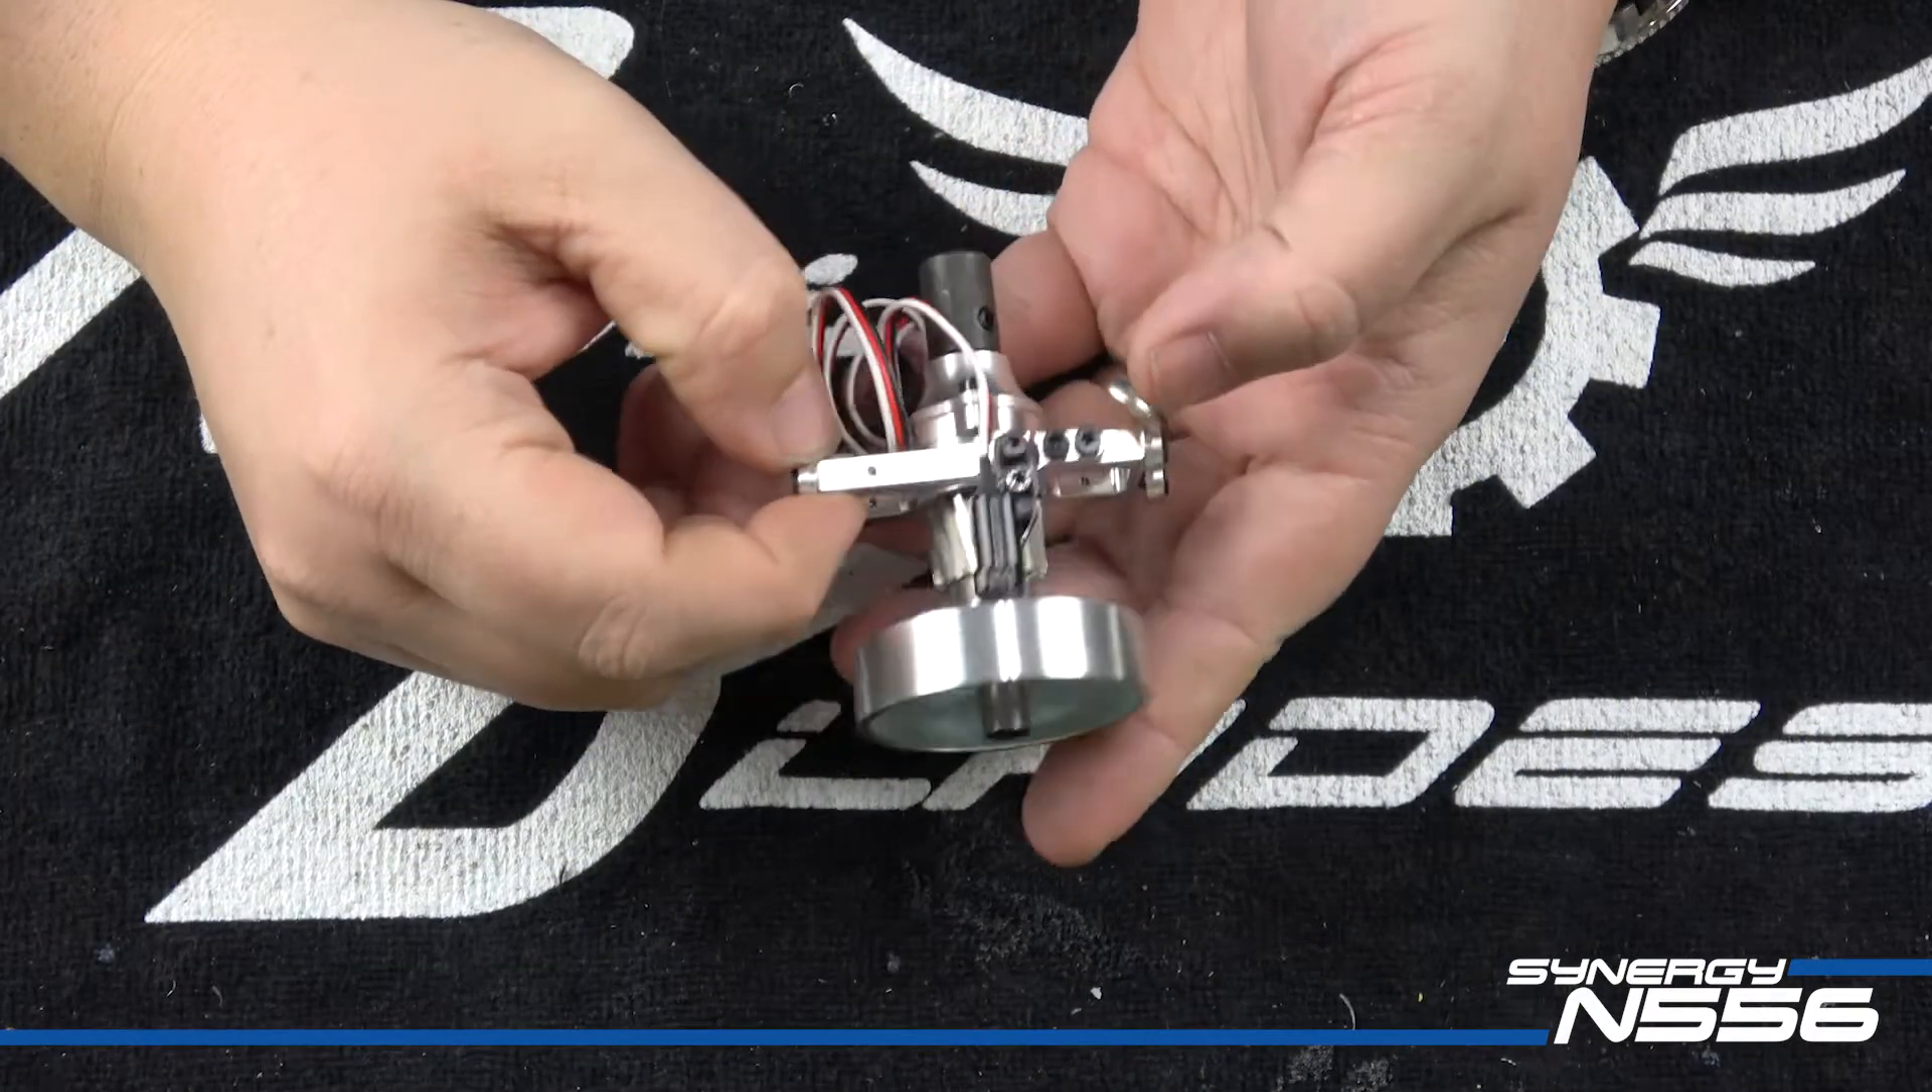All right guys there it is um the clutch is fully assembled.